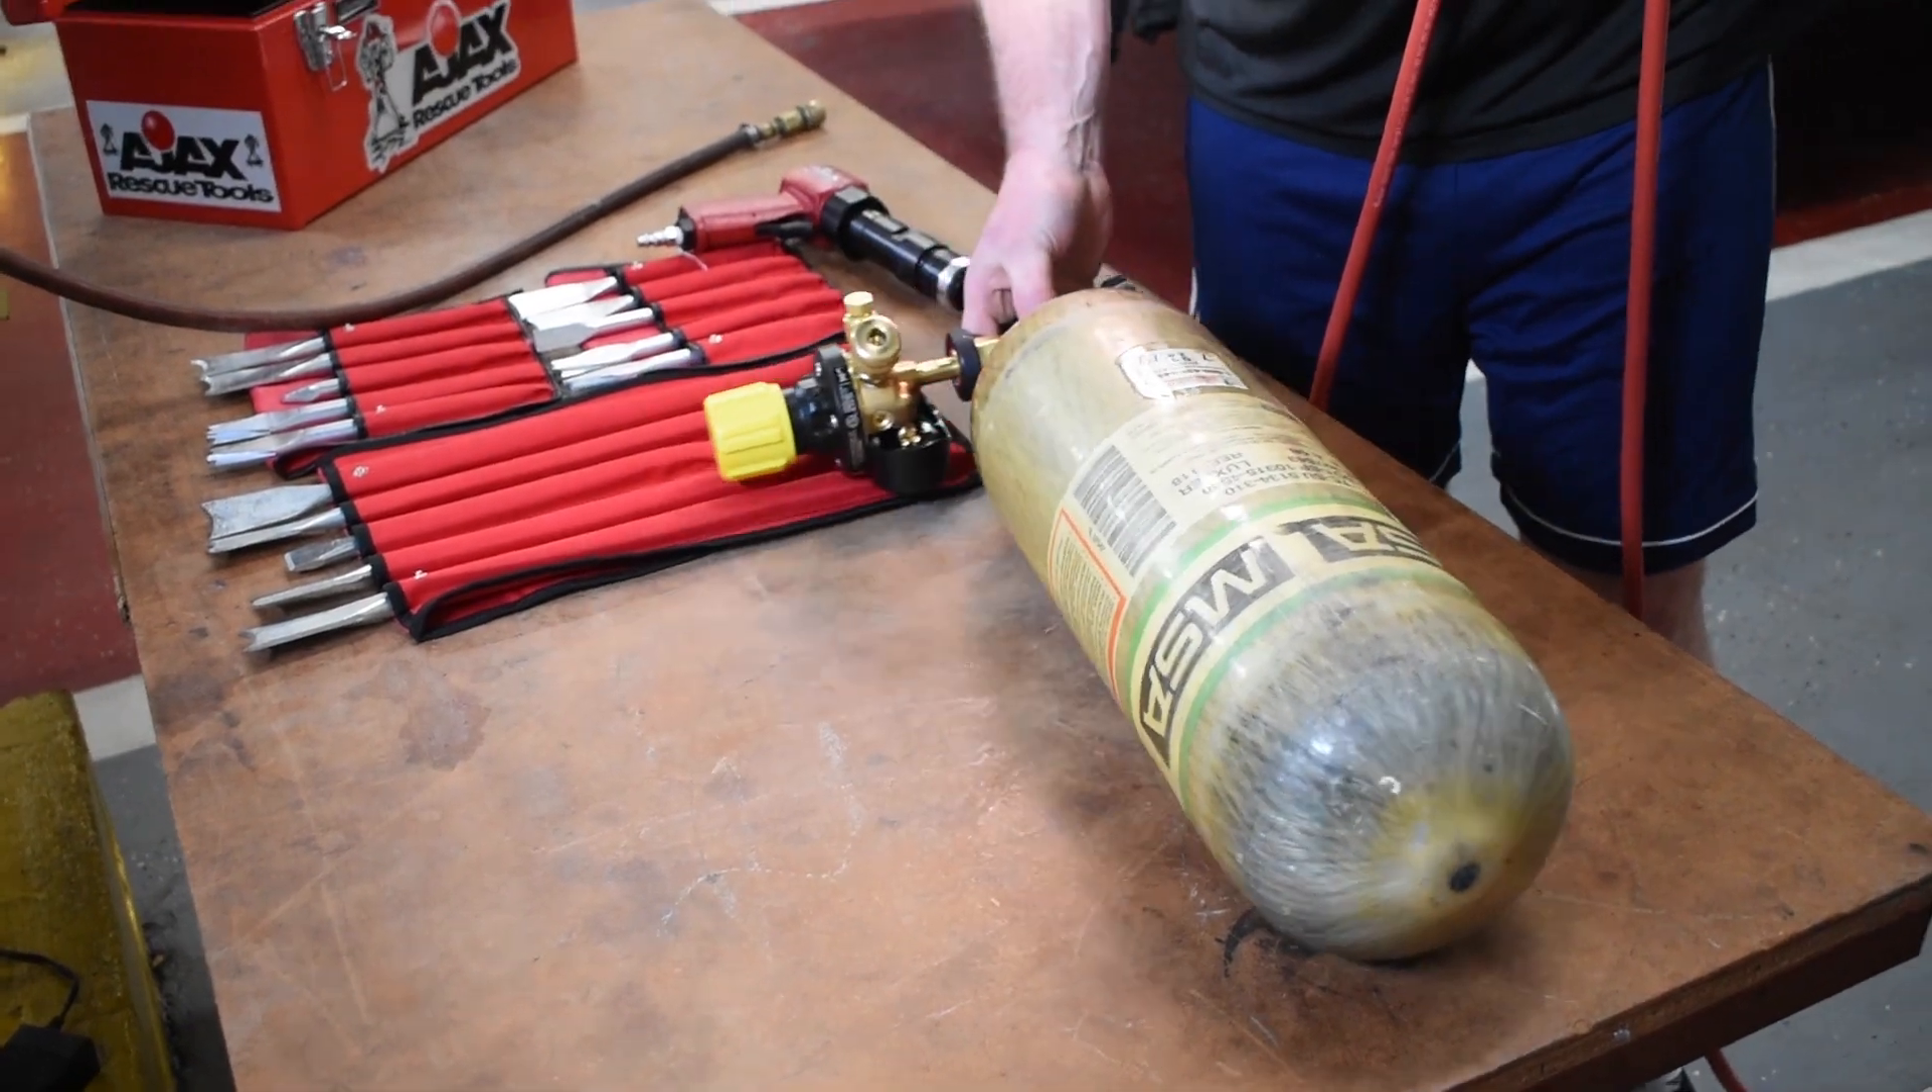Alright guys, so the regulator is connected to the bottle.